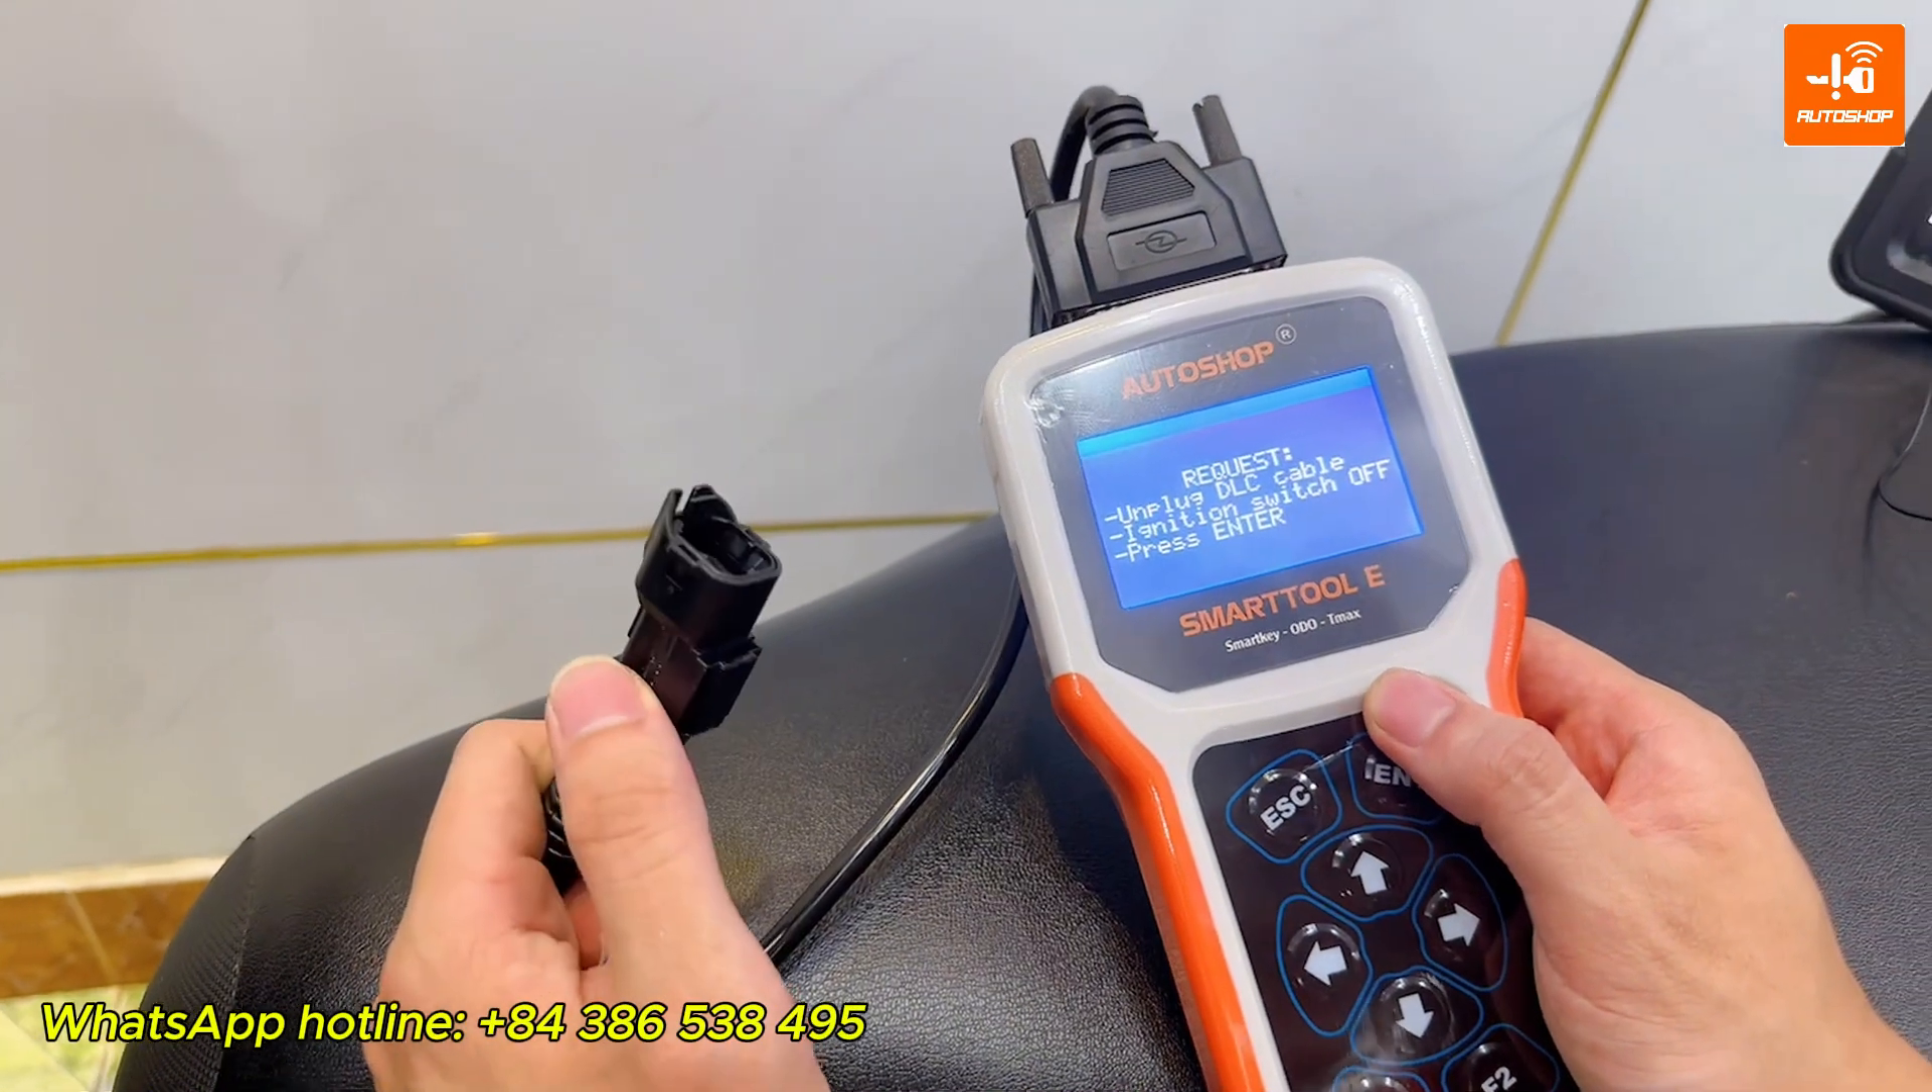I haven't connected the DLC jack yet.